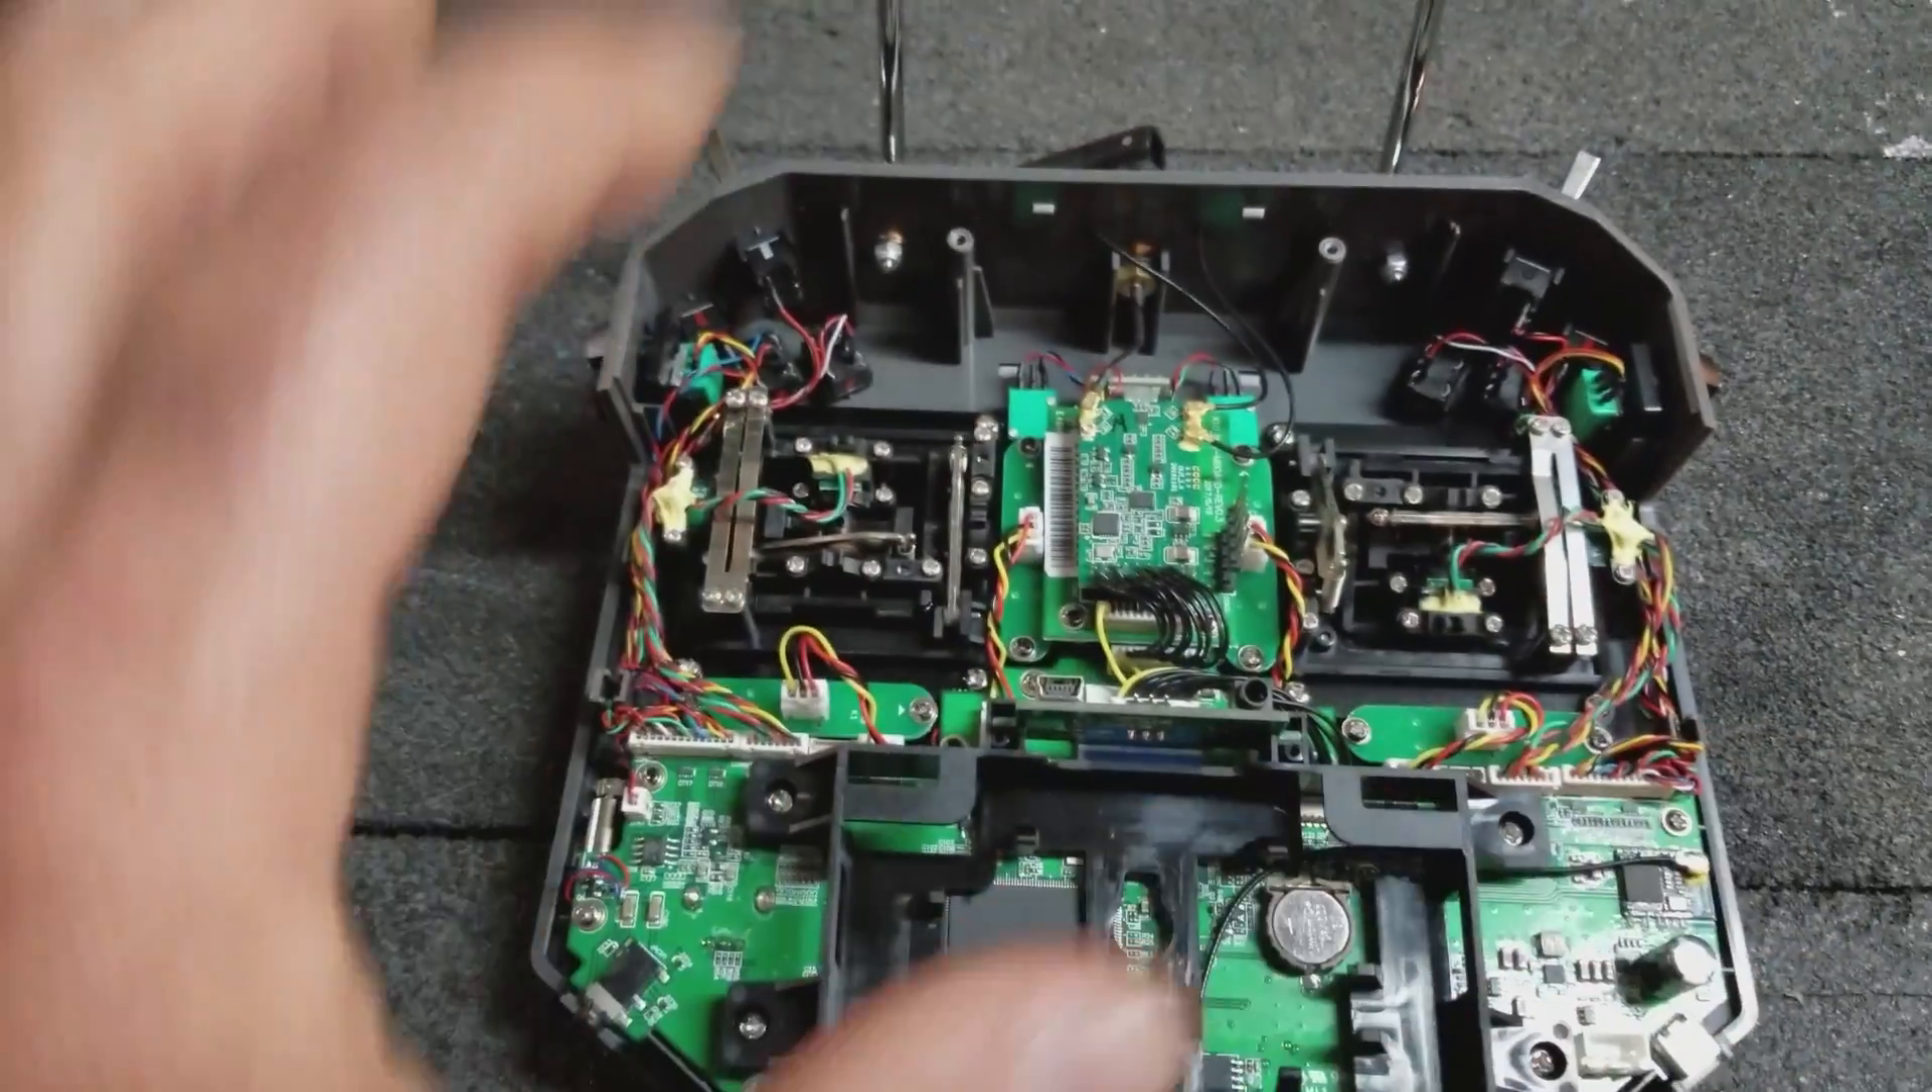All right, here's the back case of the radio removed.